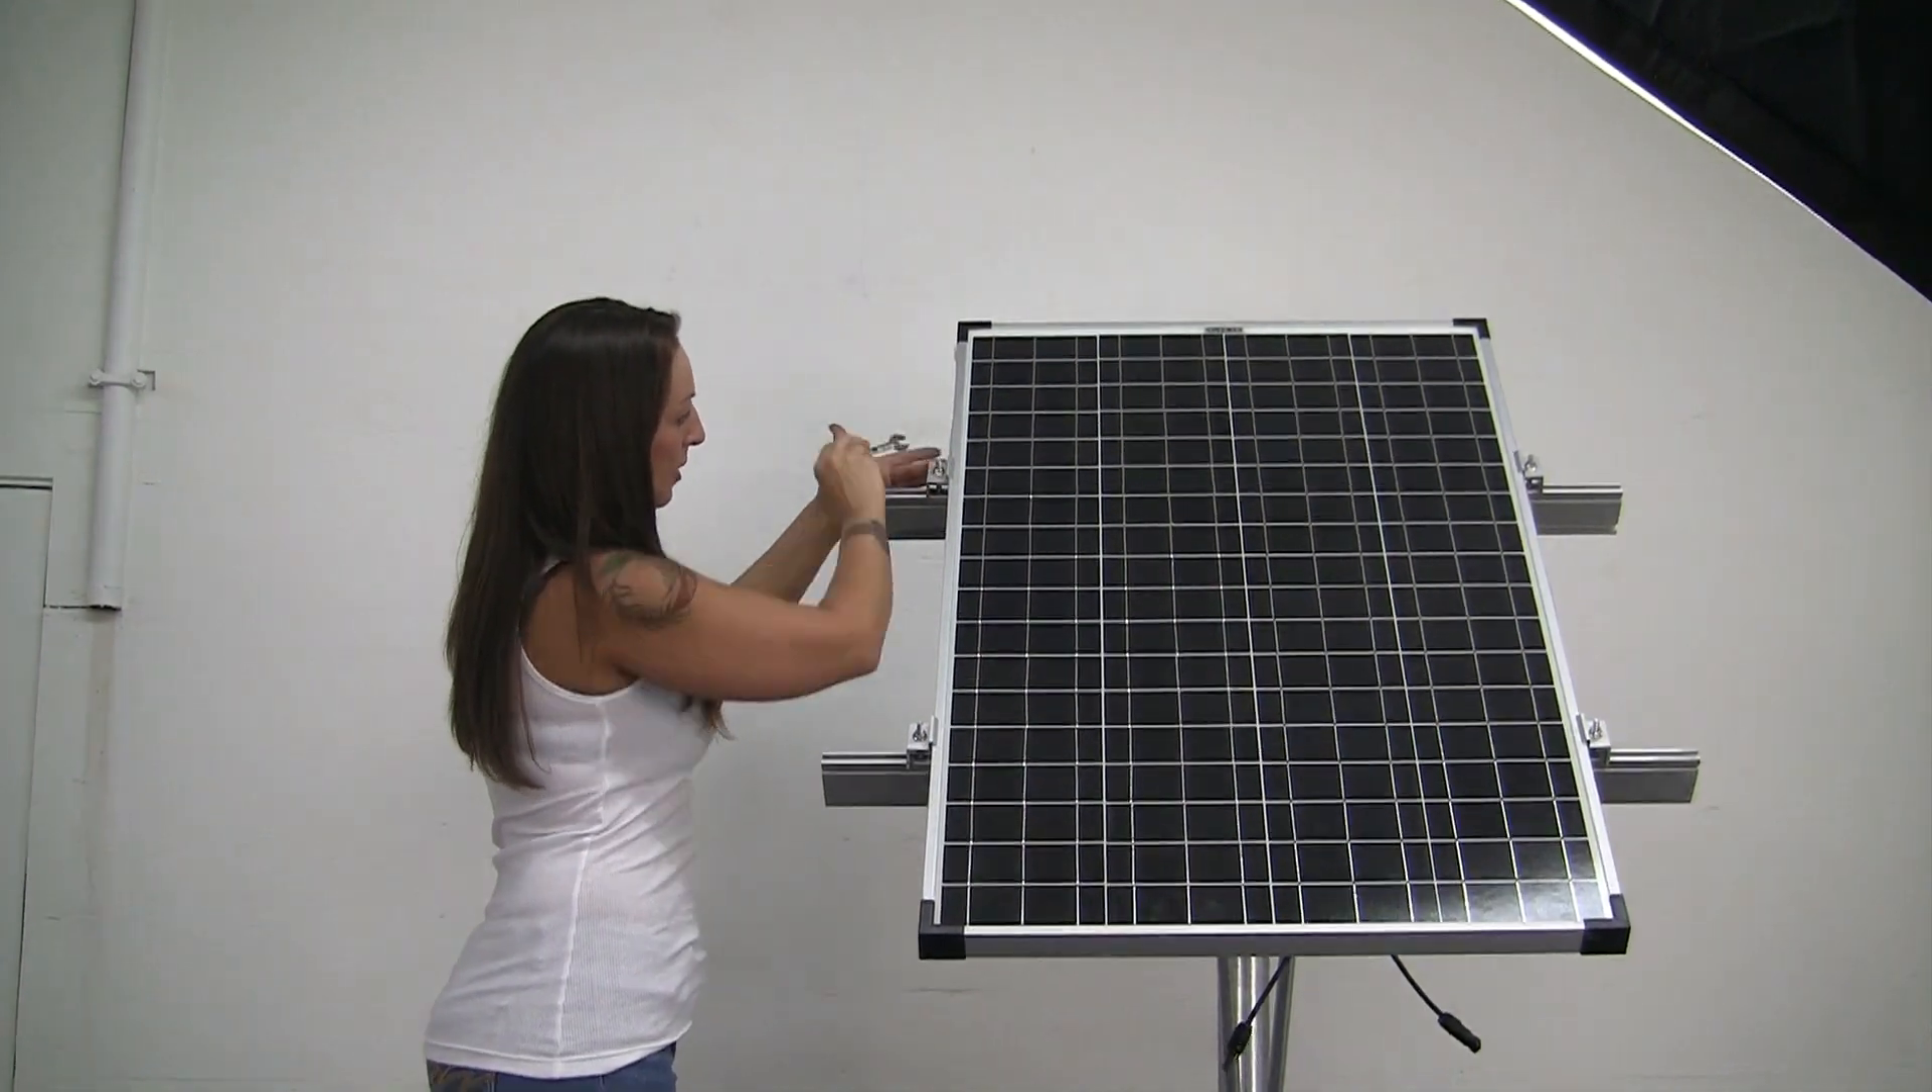Alright, I've got my solar panel up now. Mounted up.